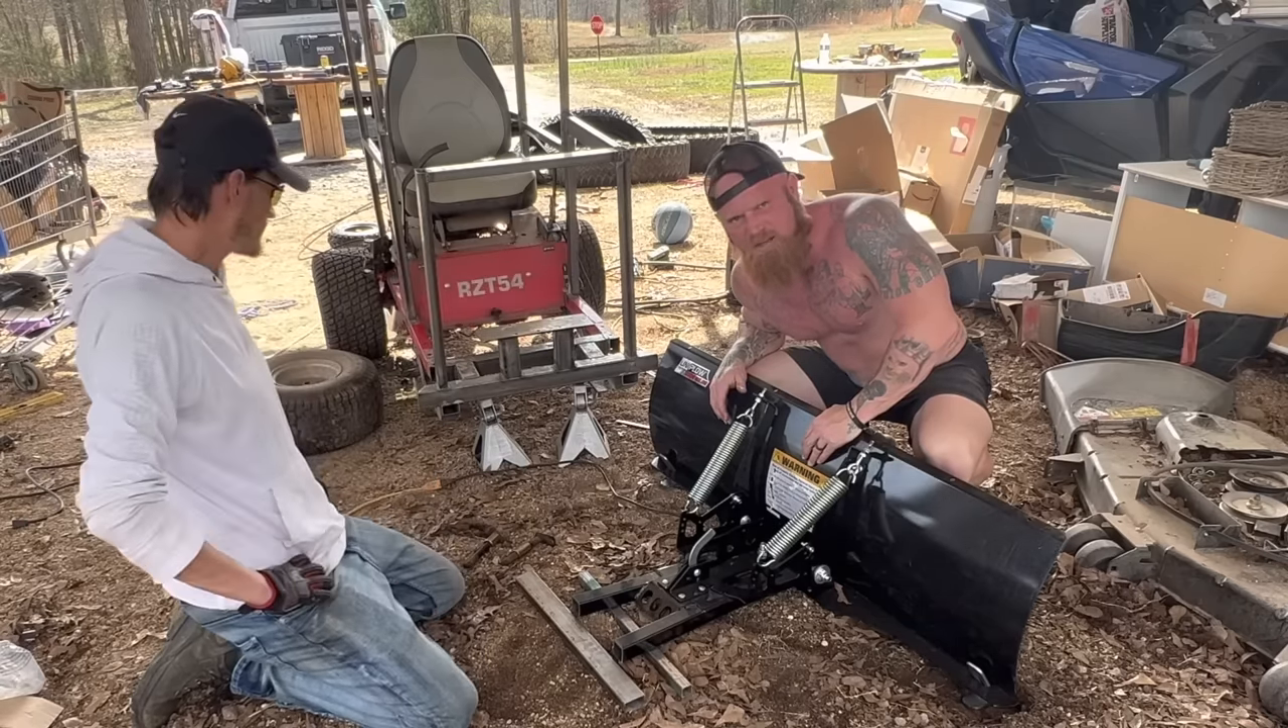I mean we ain't got no front tires yet.